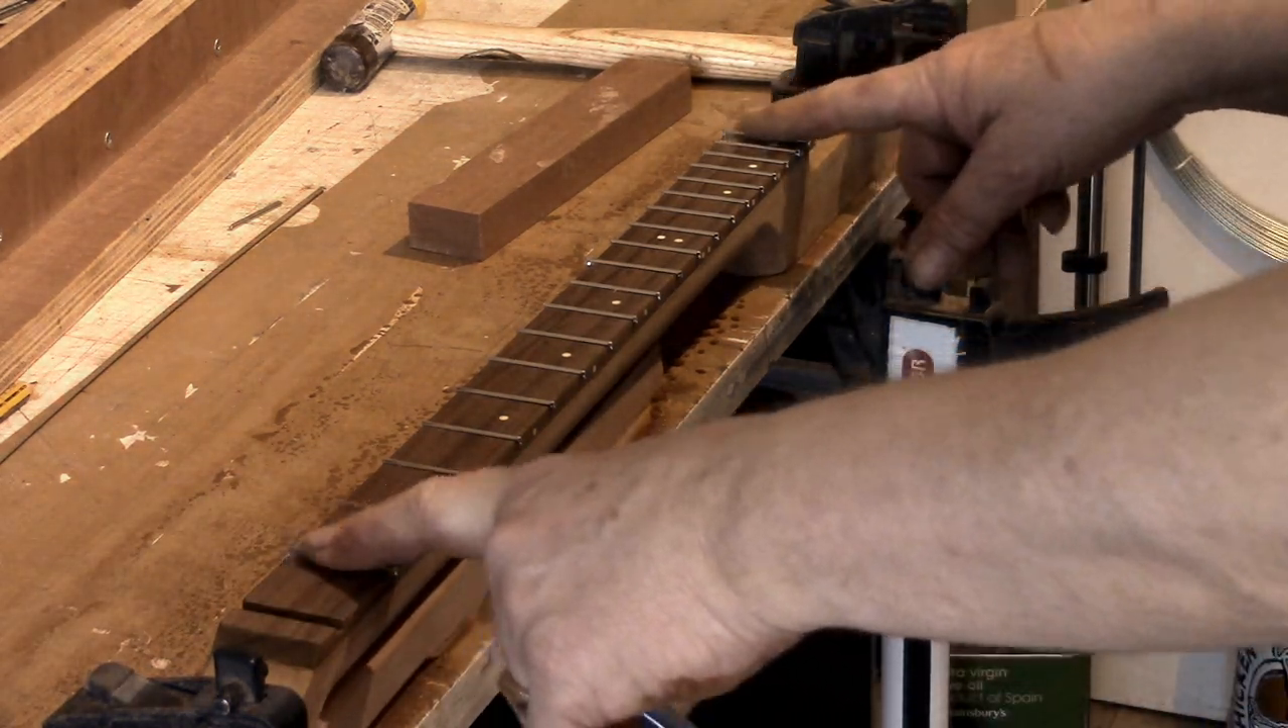We have all our frets in here now.